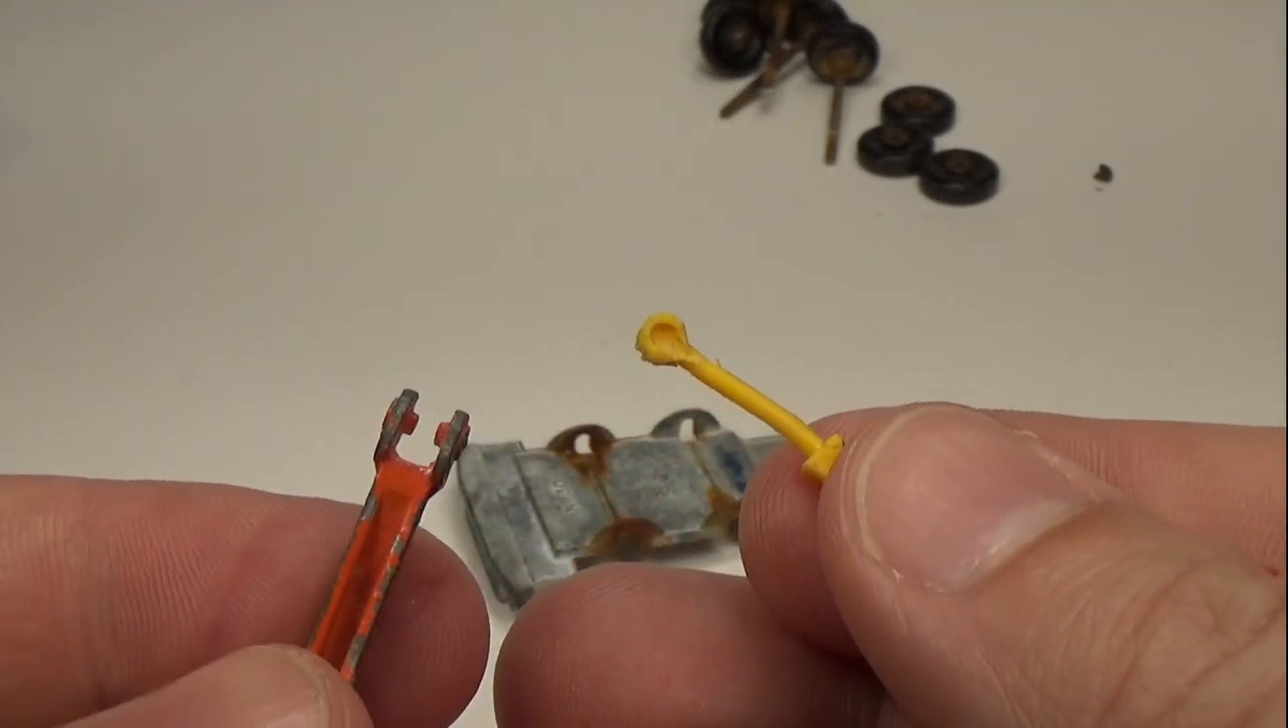Last I removed the plastic hook from the crane.